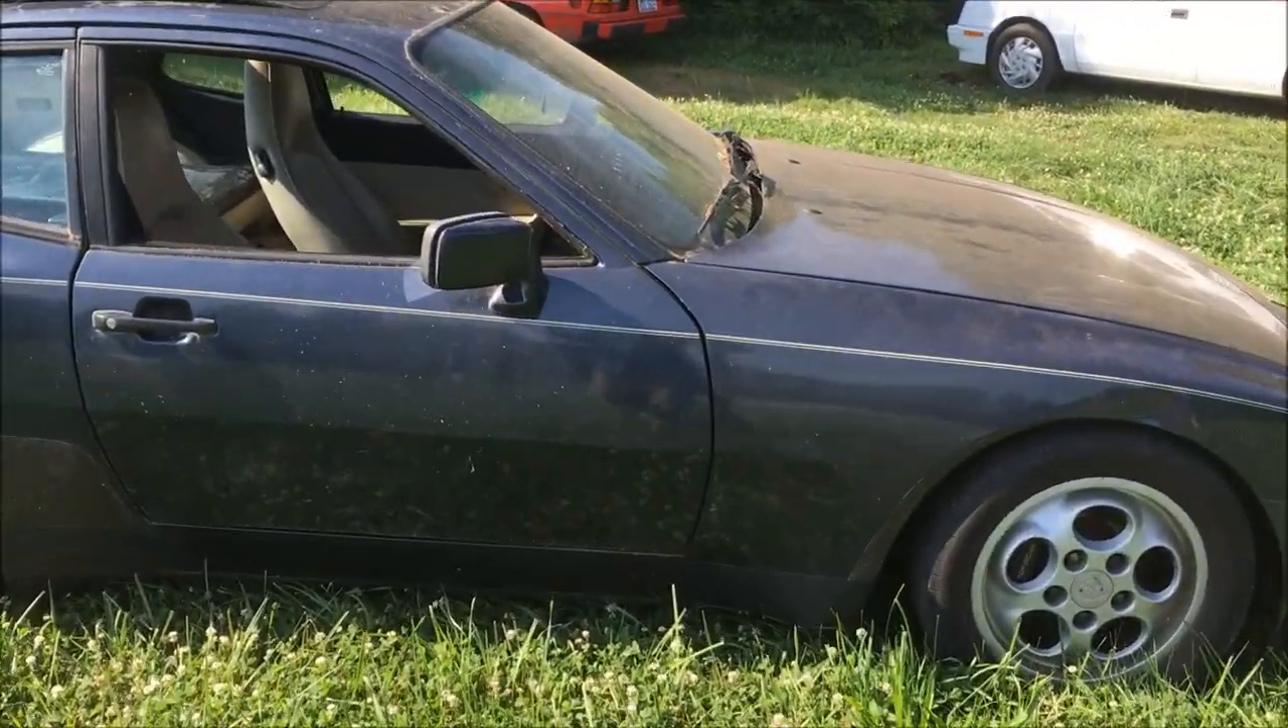So alright, I got the front wheels put on last night and I actually got to drive it around a little.